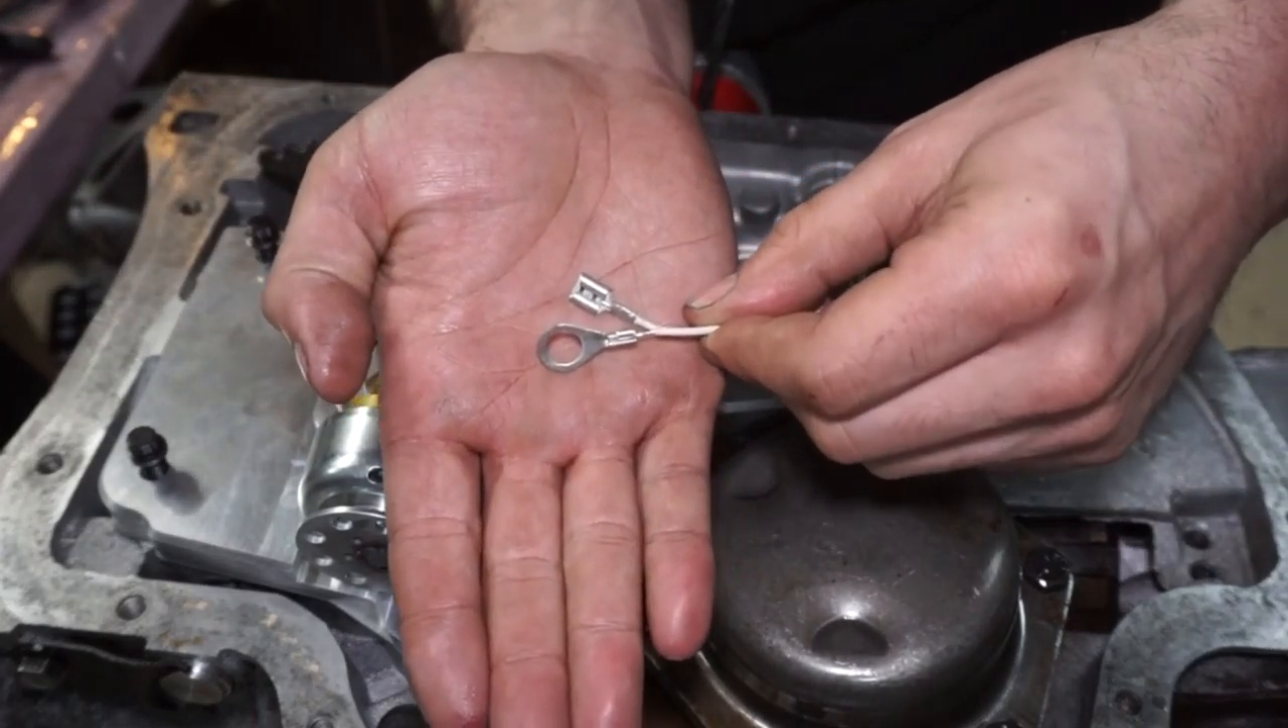I did already put the terminals on.